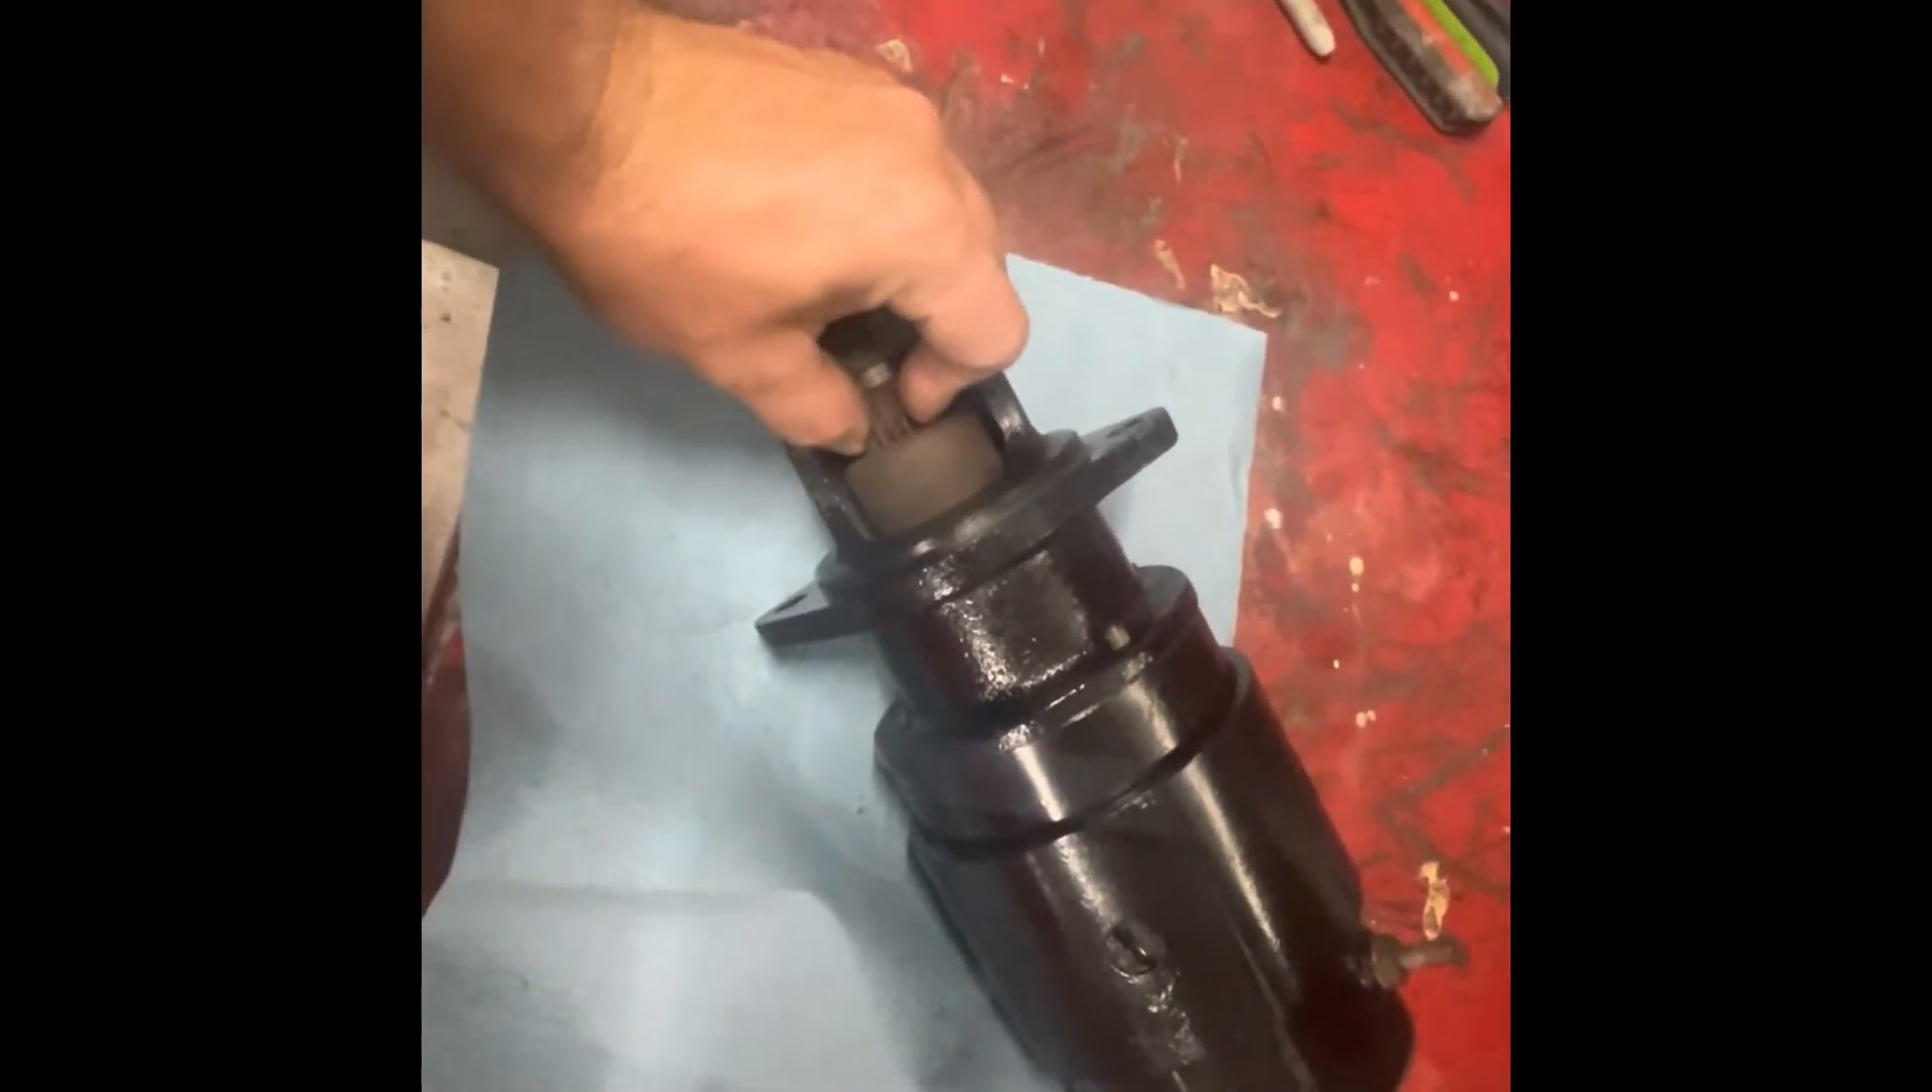As you can see I finished up the starter assembly.